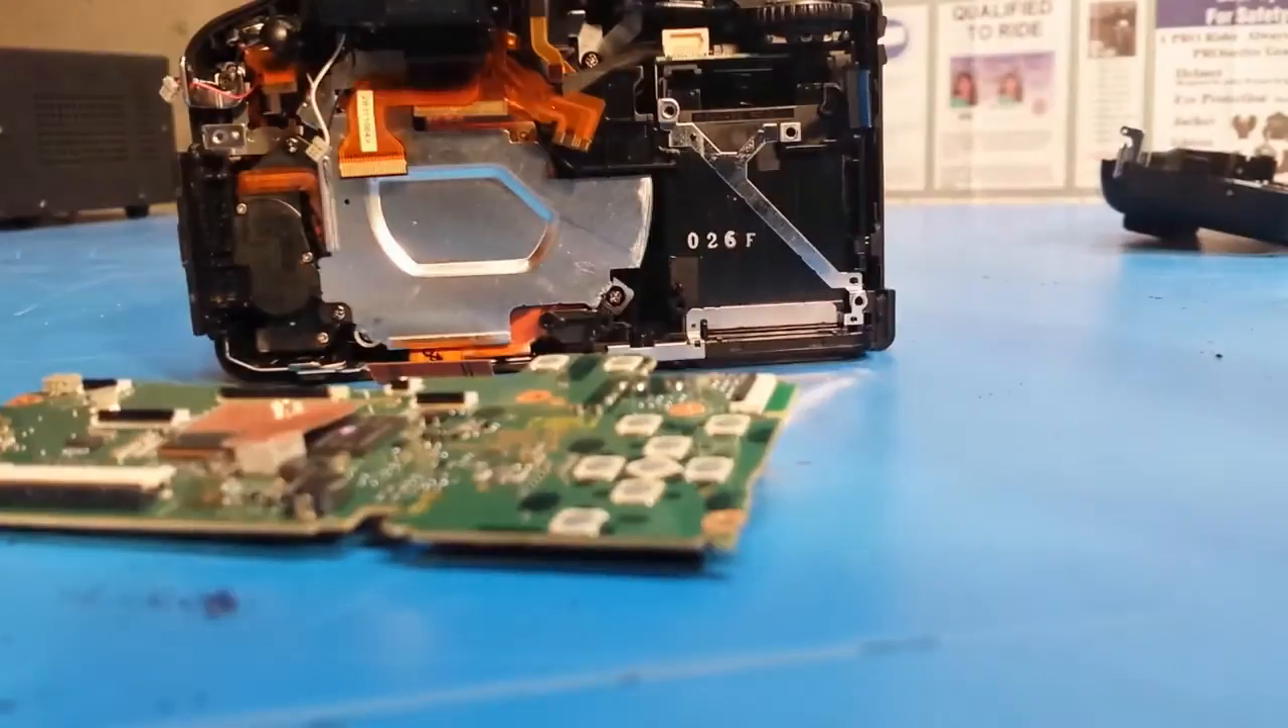The main board is now free as you can see.